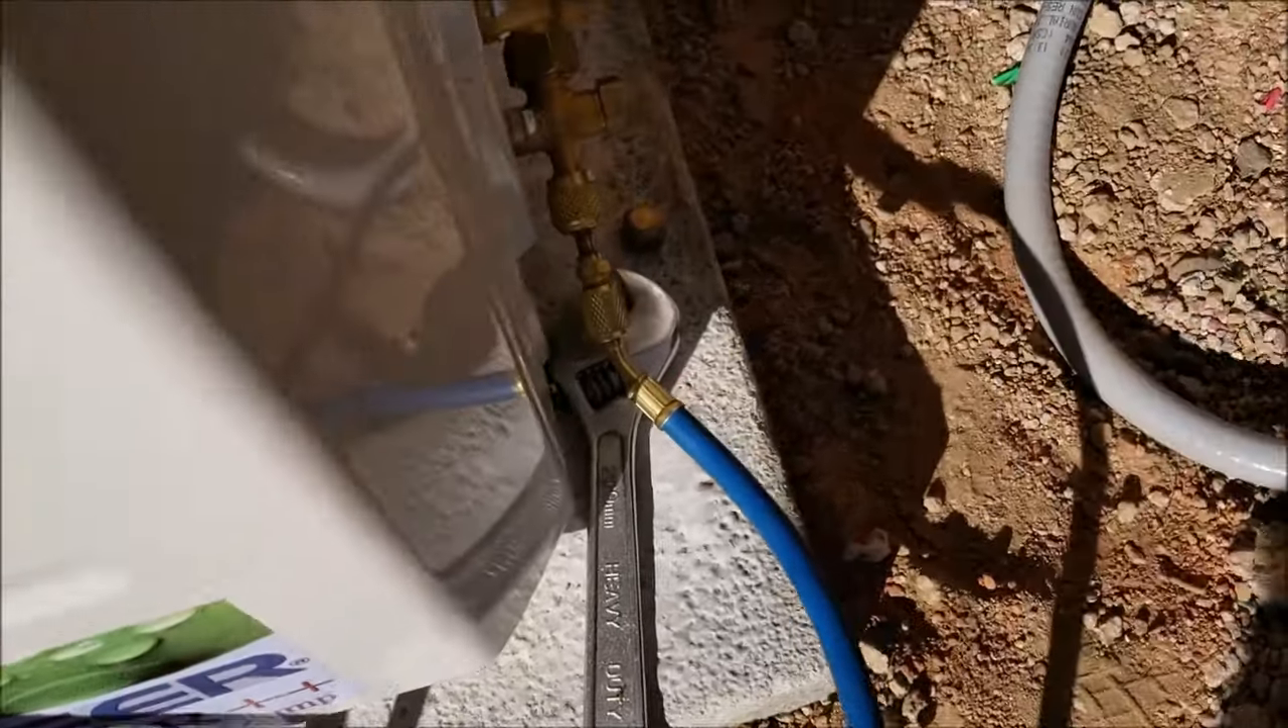This low pressure line is just hooked up straight to the unit.